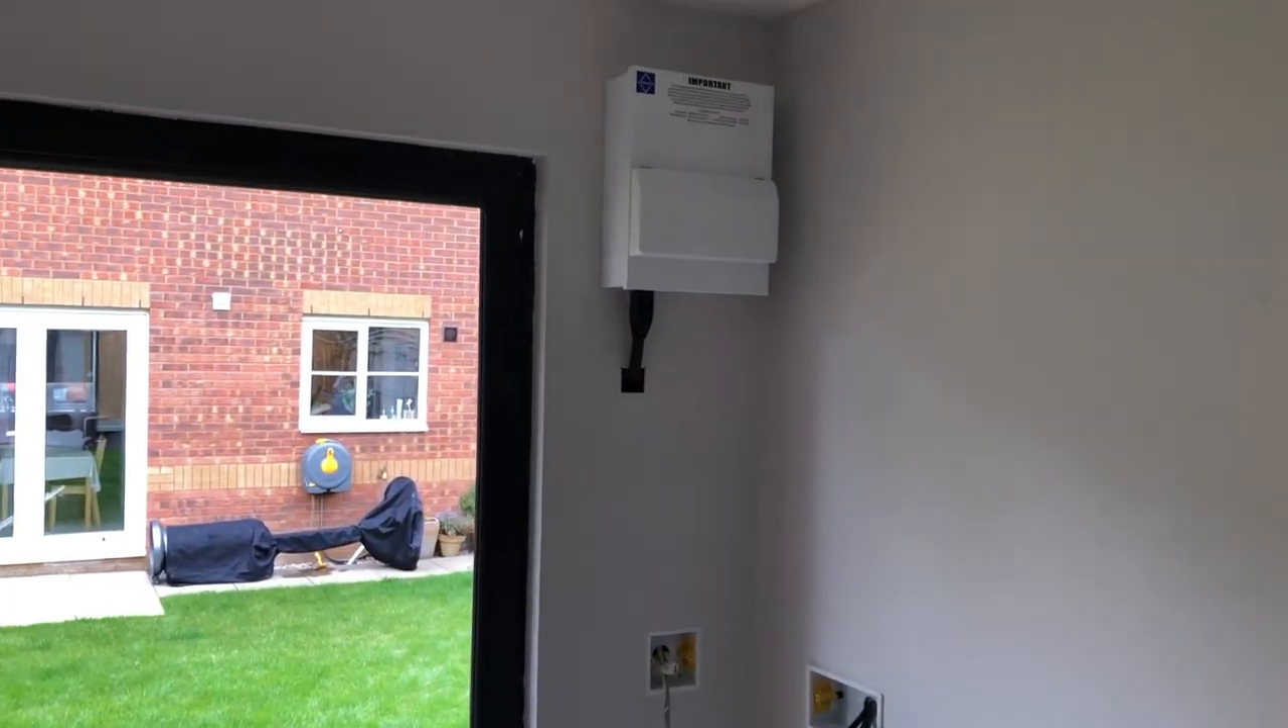I have just finished putting the consumer unit back on my wall.